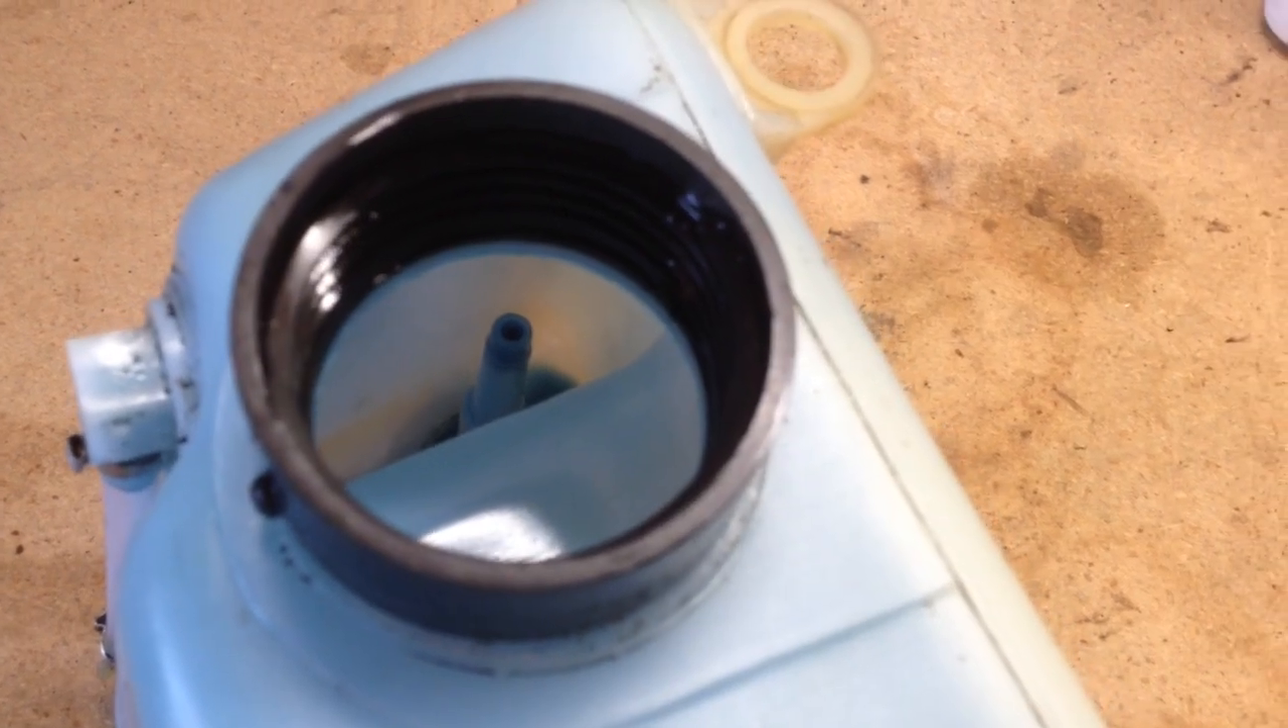Now, I've already taken this tank off and I've already taken the parts out, and you'll see in there, see that shaft sticking up.